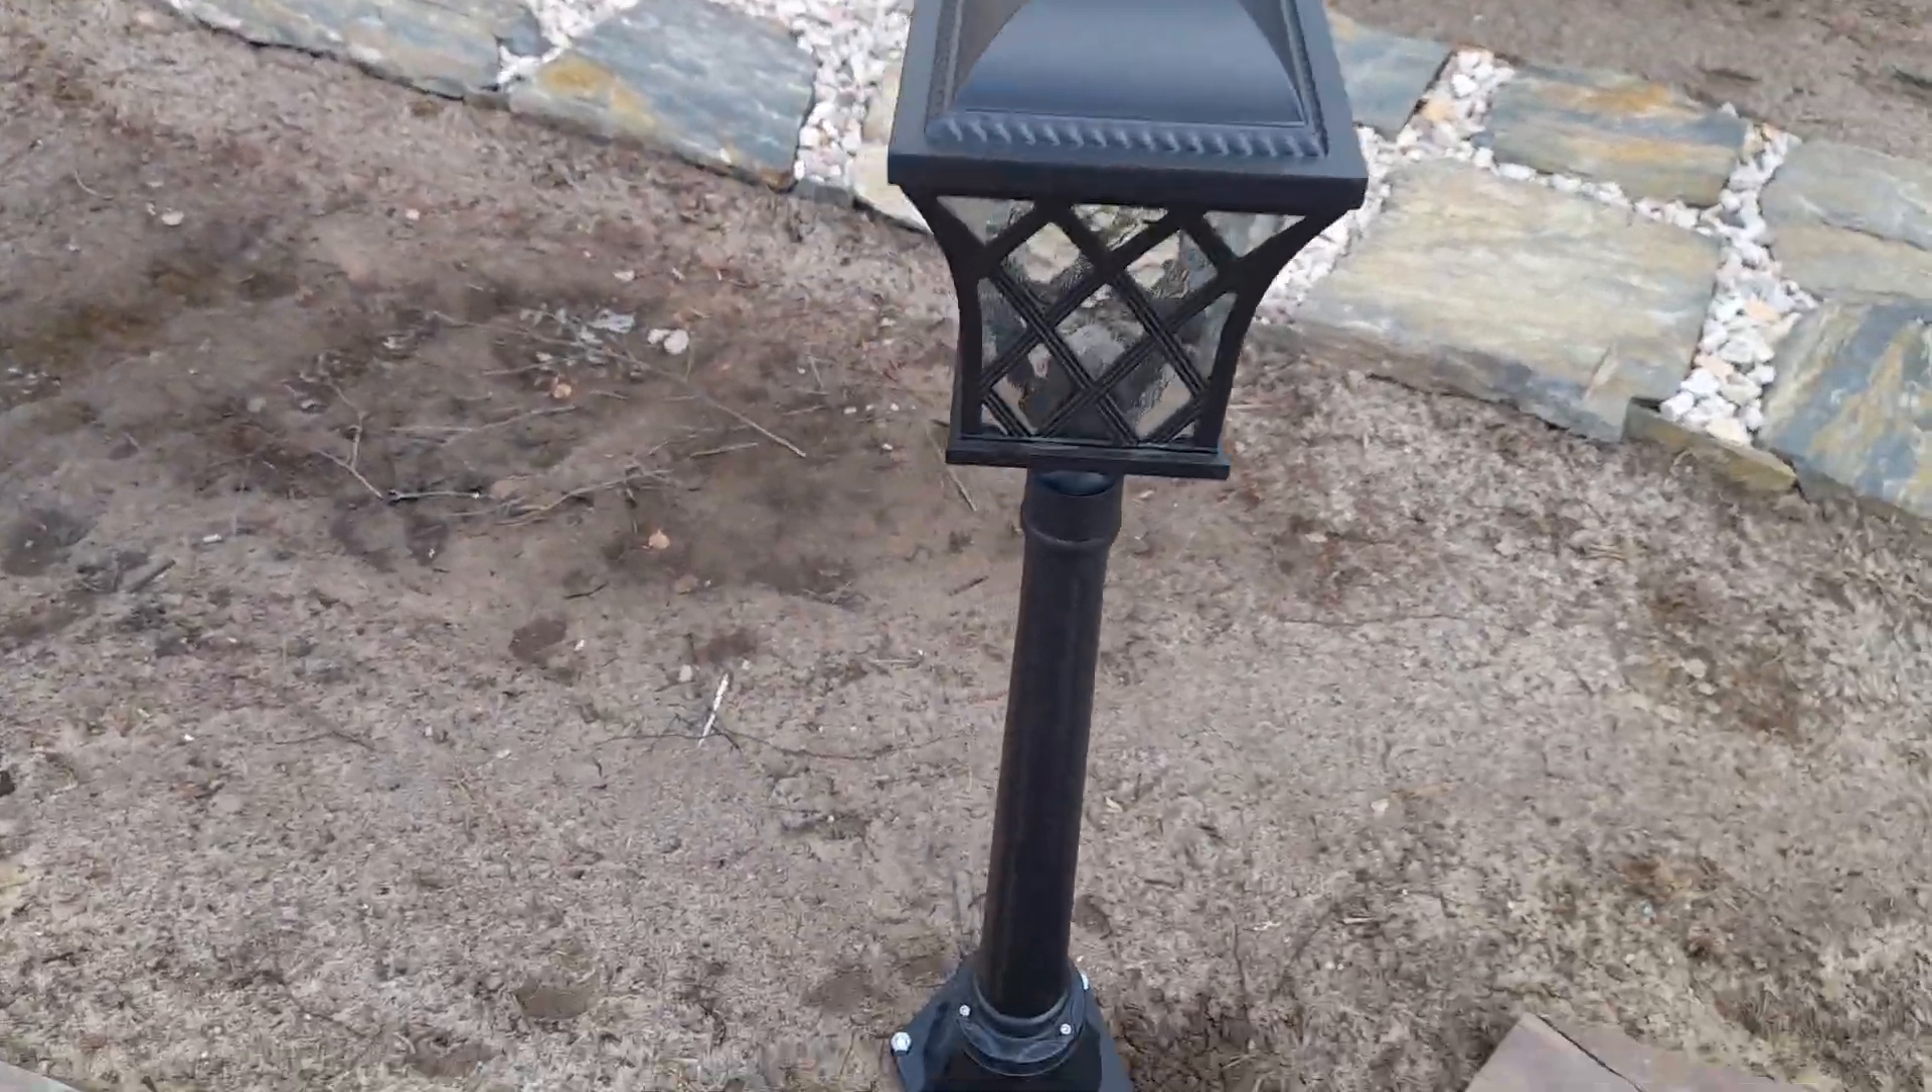A tu mamy już taką lampę na gotowo właśnie tak wygląda już zamocowana.